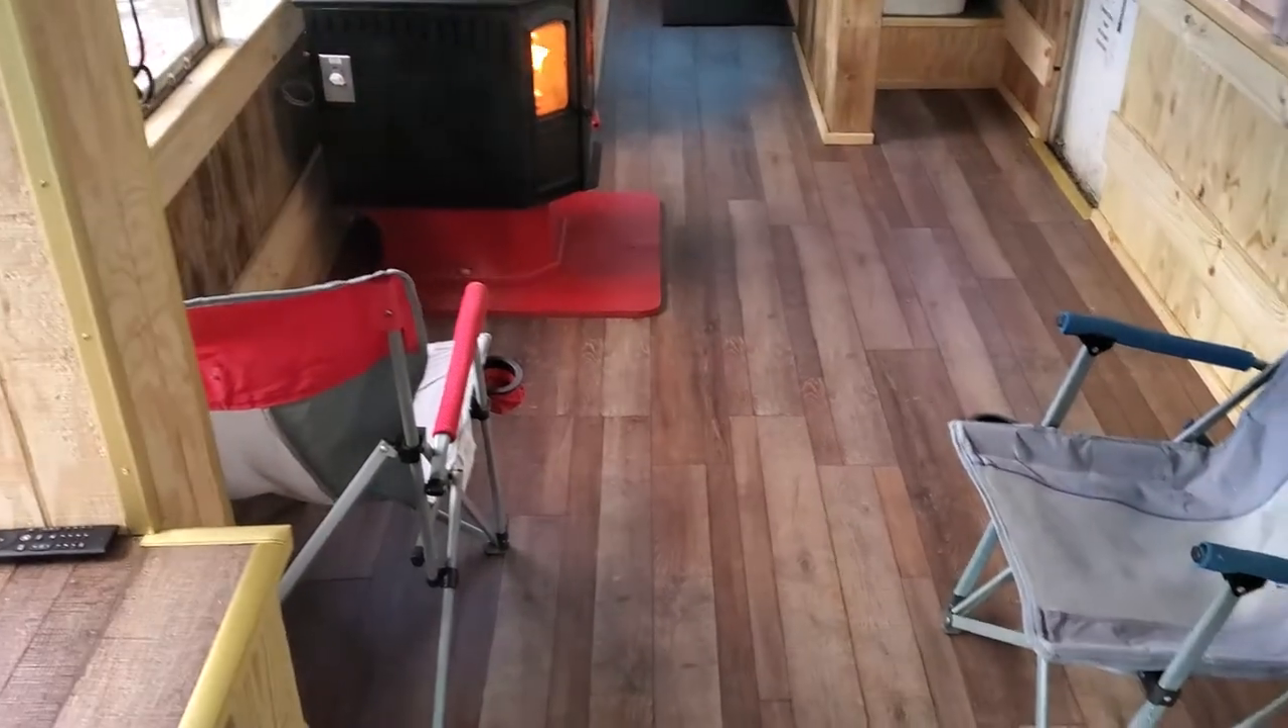Got our floor all done.